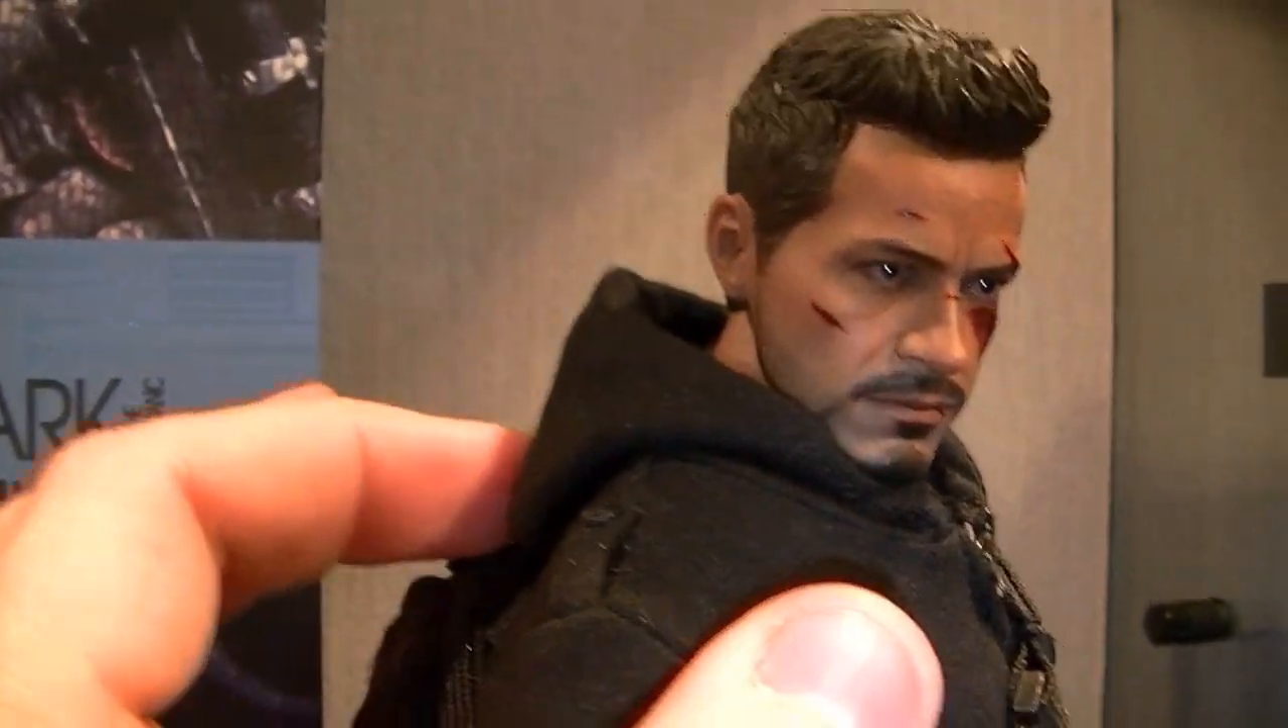That fucking hood's not sitting down flush like a real hood would look.